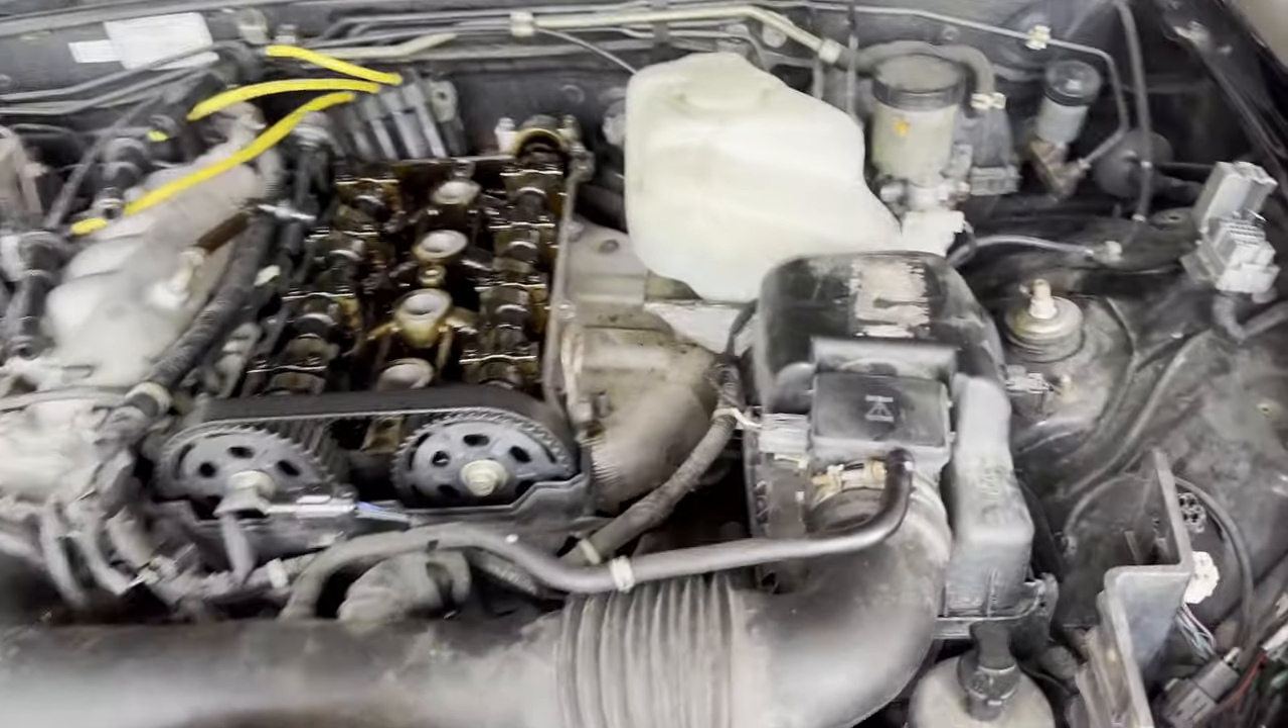I already took the valve cover off.